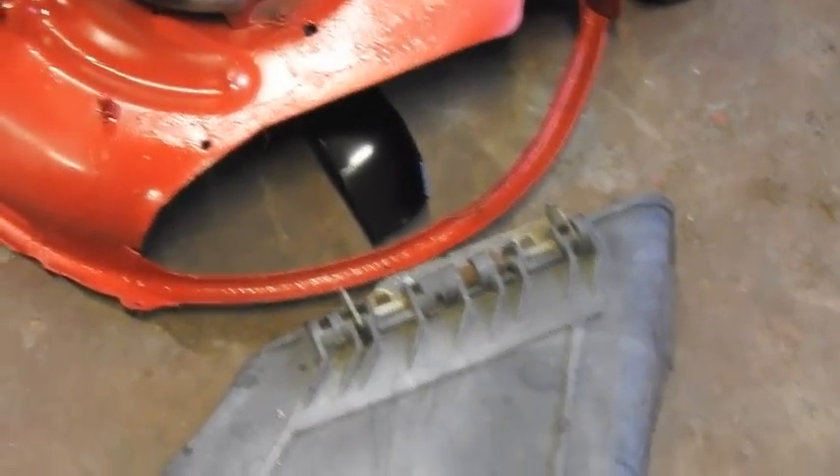The only thing left to do now is to put this chute back on and to put the deck back on.